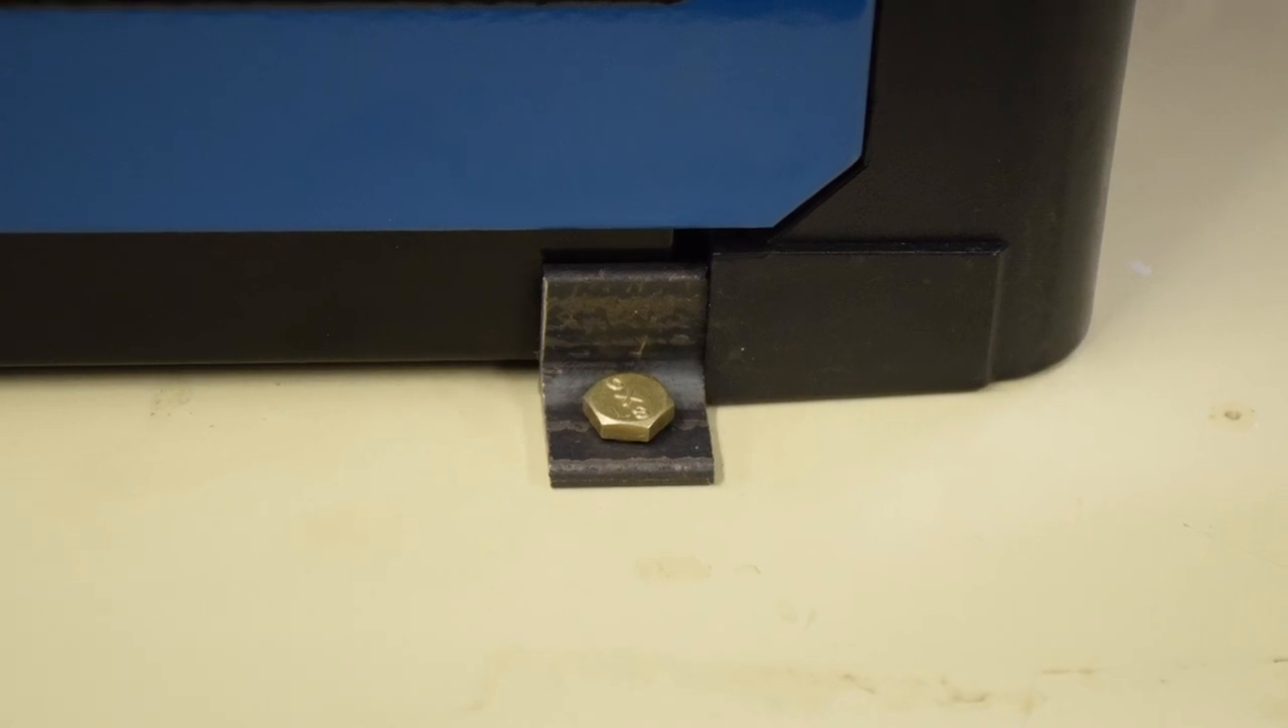And this is the finished product. I made up some little 3 quarter inch angle iron feet to secure the welder in place.